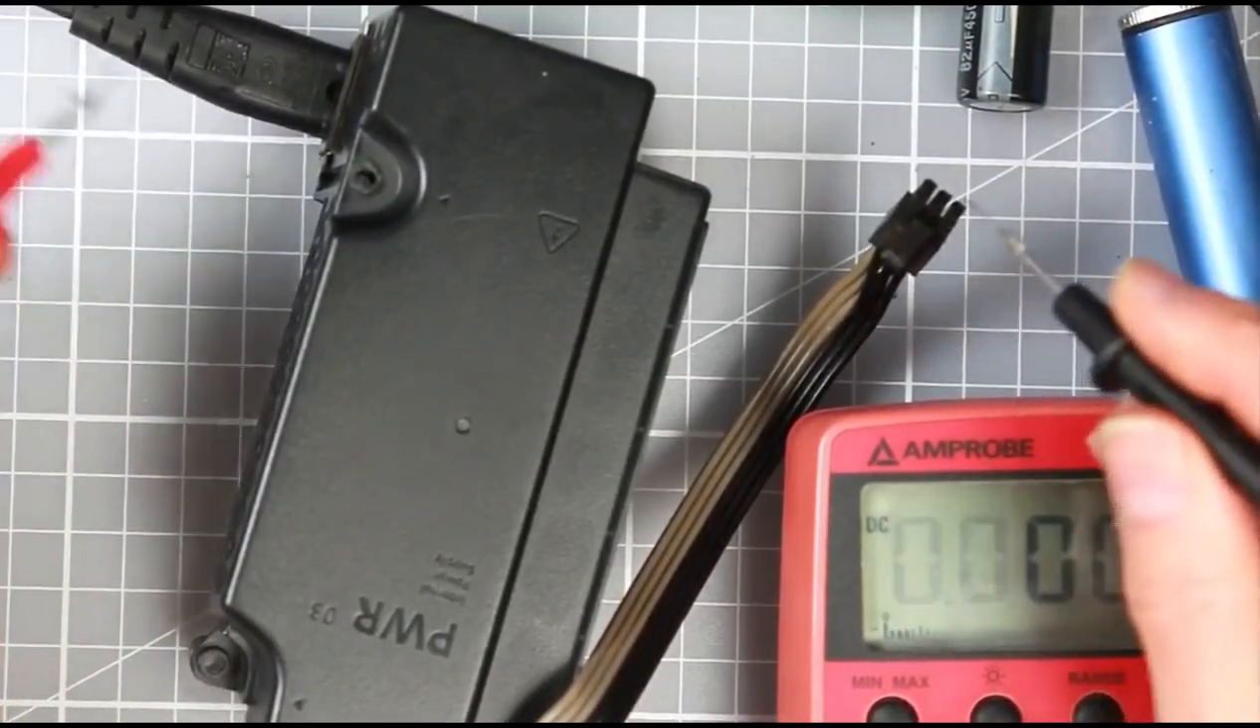Okay, we're back again and I've got the, I've put the casing back on the power supply.